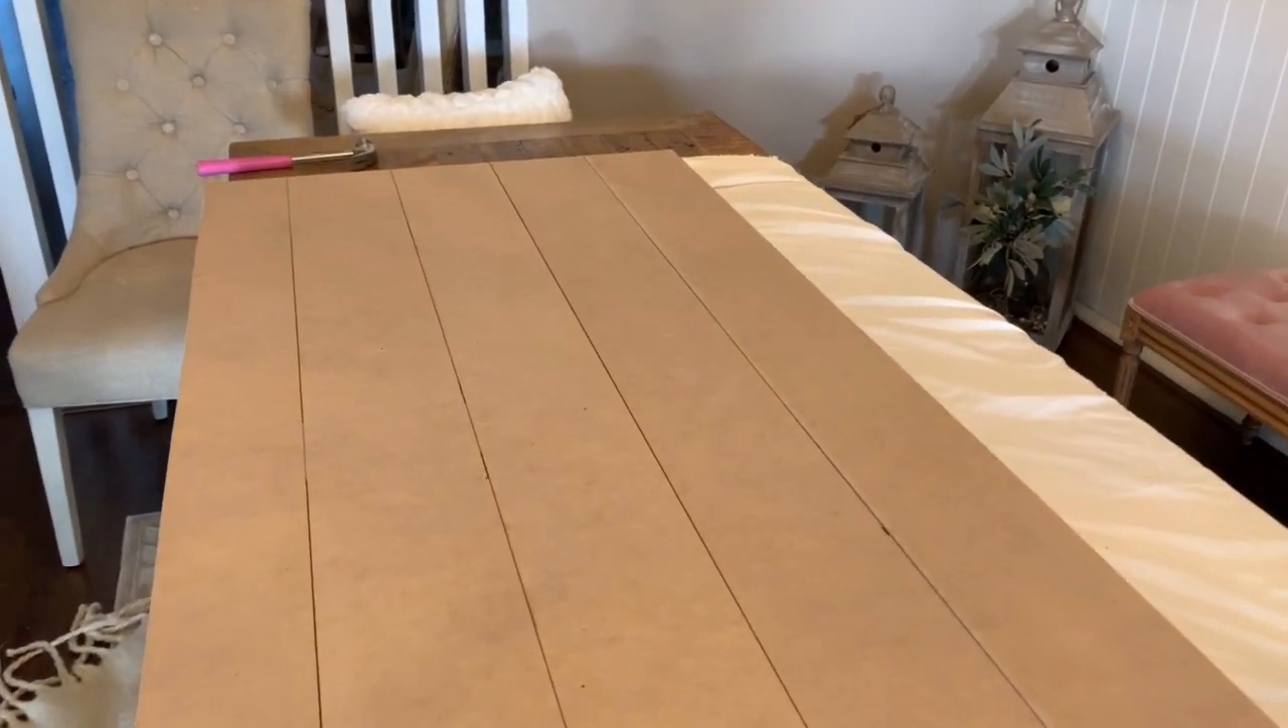Now you can see on purpose that we've left slight gaps in between each join, this is to give that shiplap look.